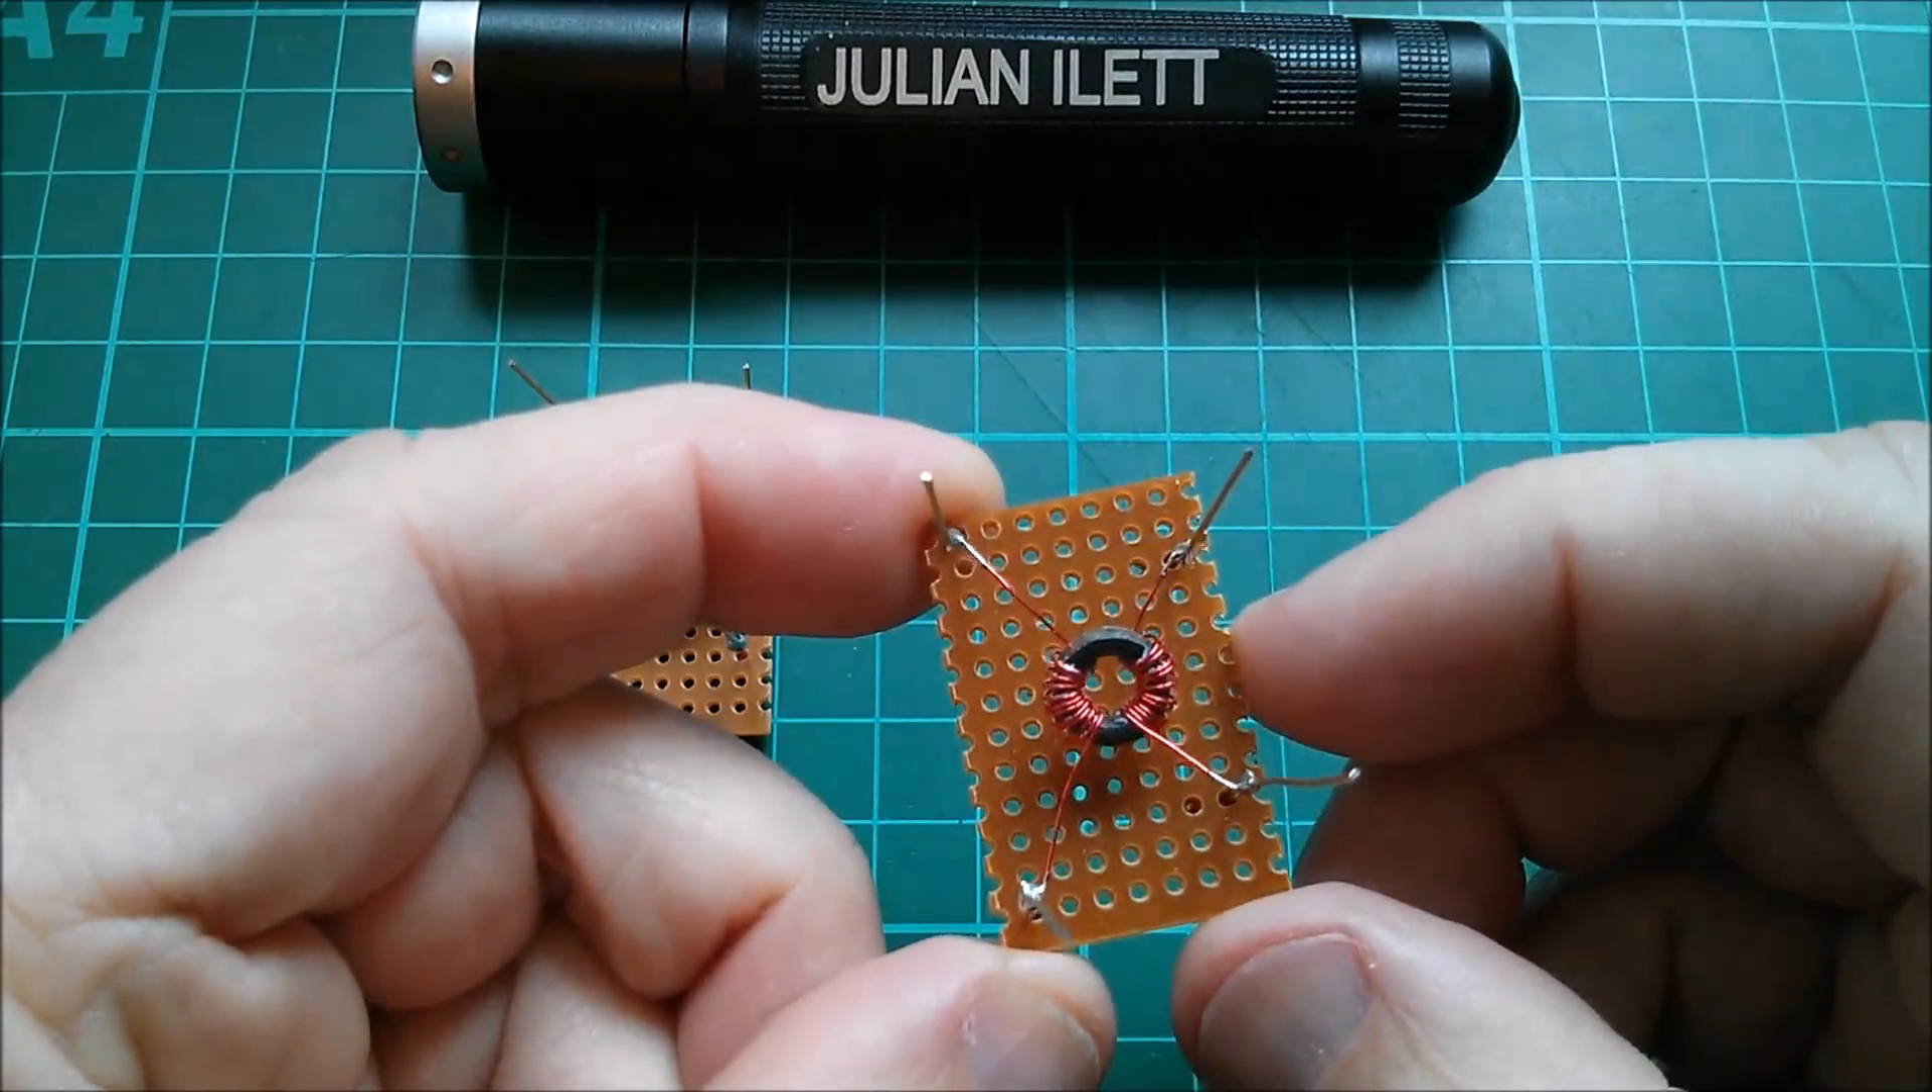I've put four pieces of wire sticking up out of the vero board and i've simply sort of hung the transformer off those four pieces of wire.